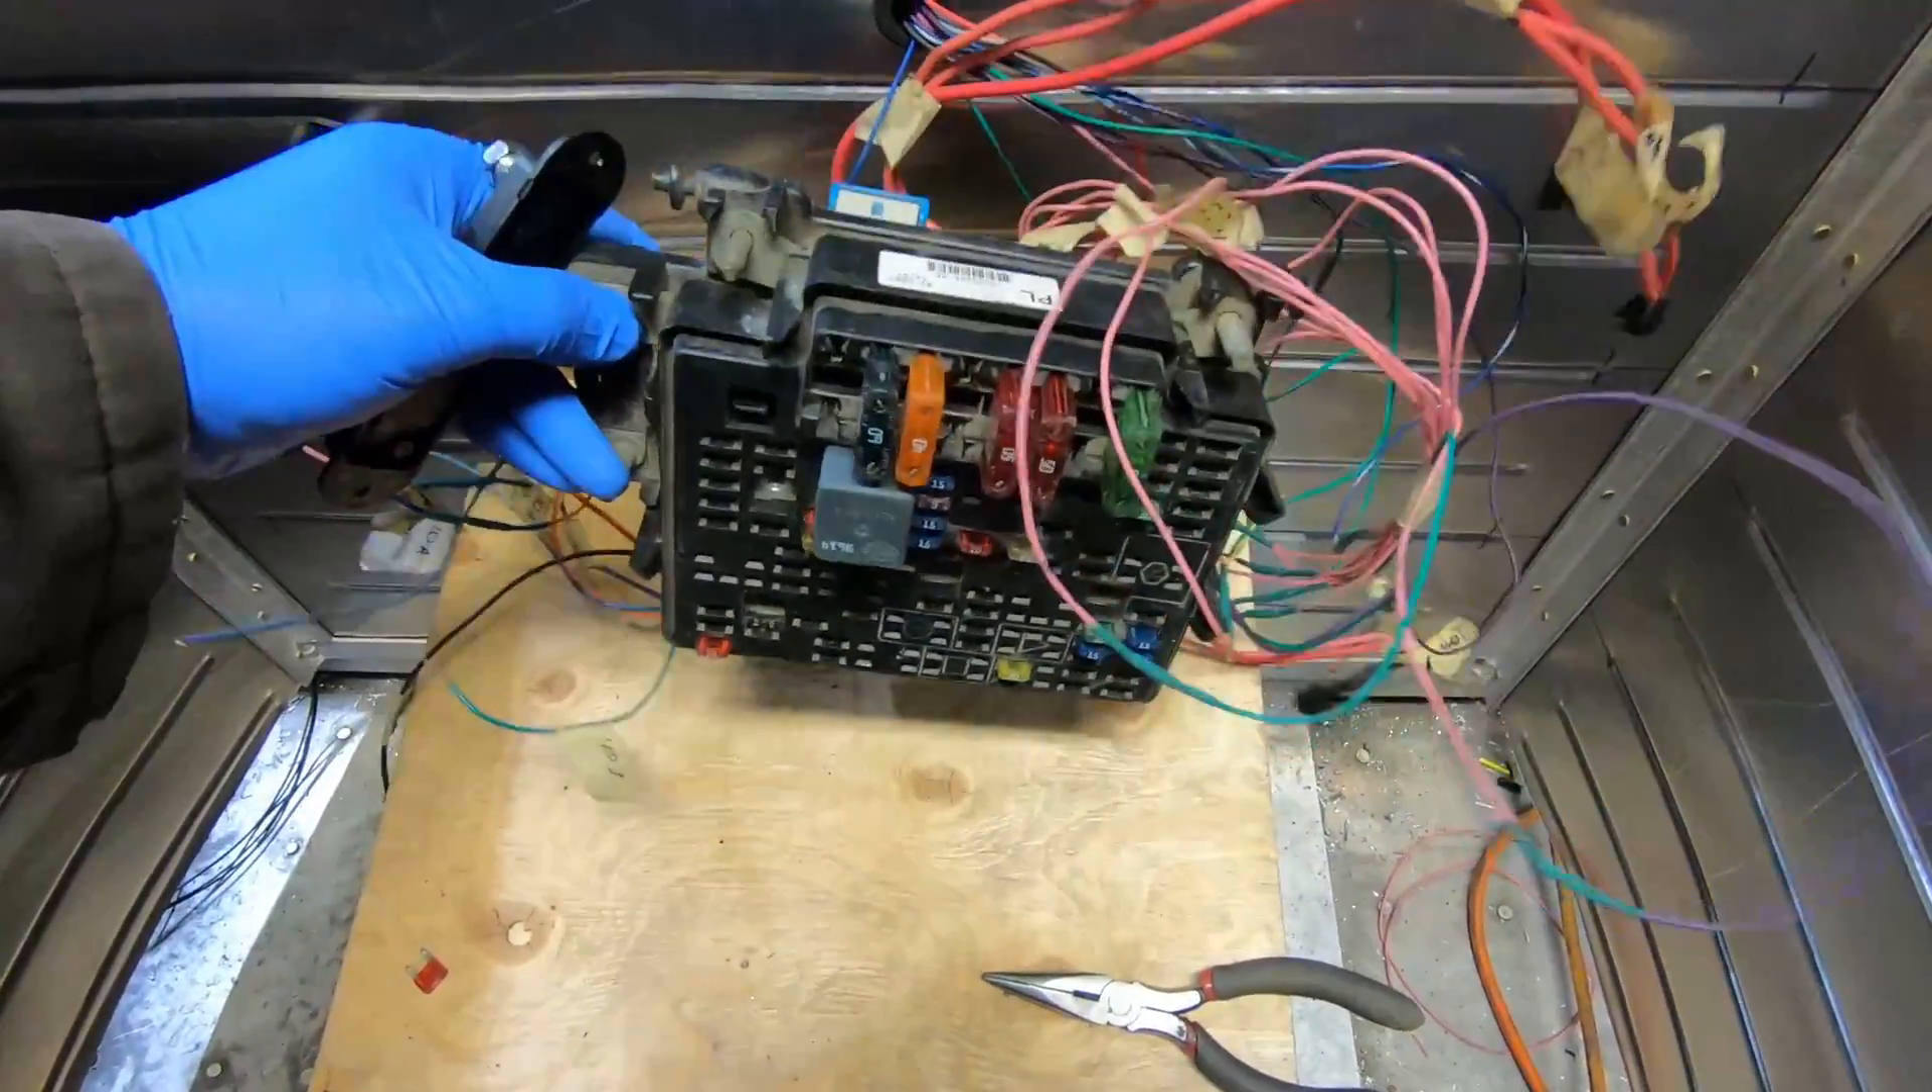There is still a fair amount to do on this wiring still.